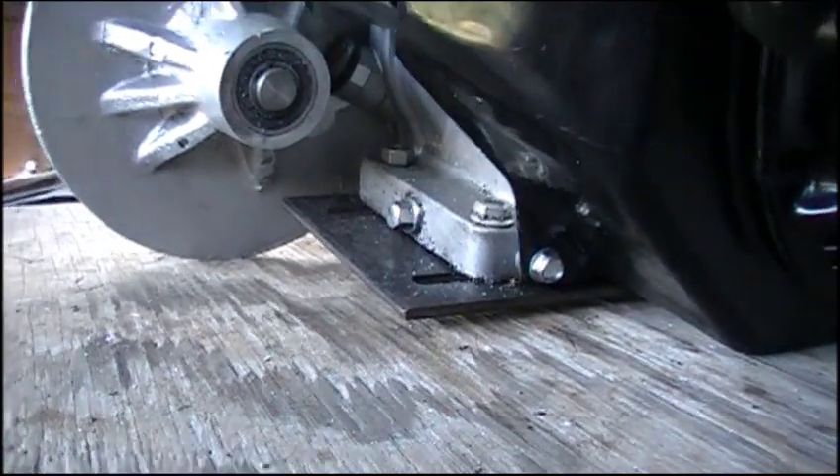And you can also see that I've got the engine already bolted down to the mounting plate we're going to be welding.